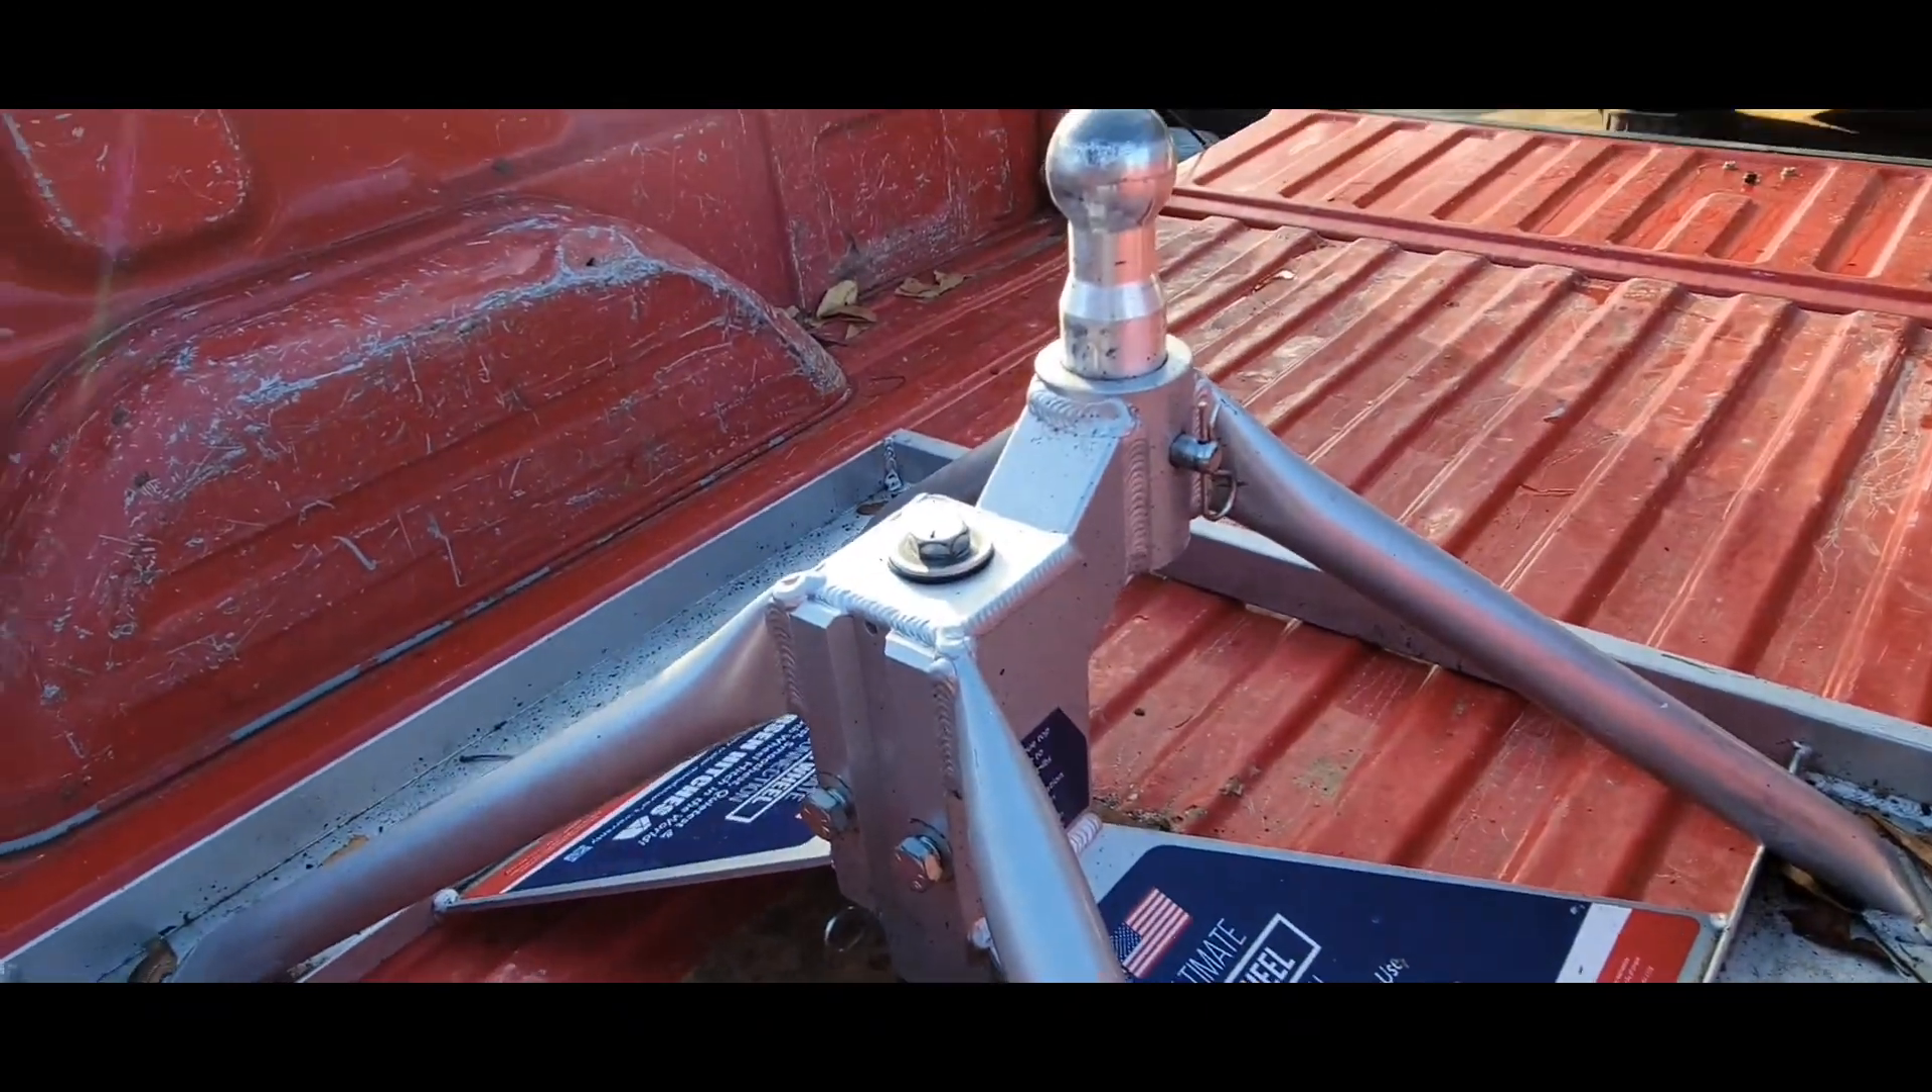And that's it anderson hitch installed in the bed of my truck on the gooseneck ball.